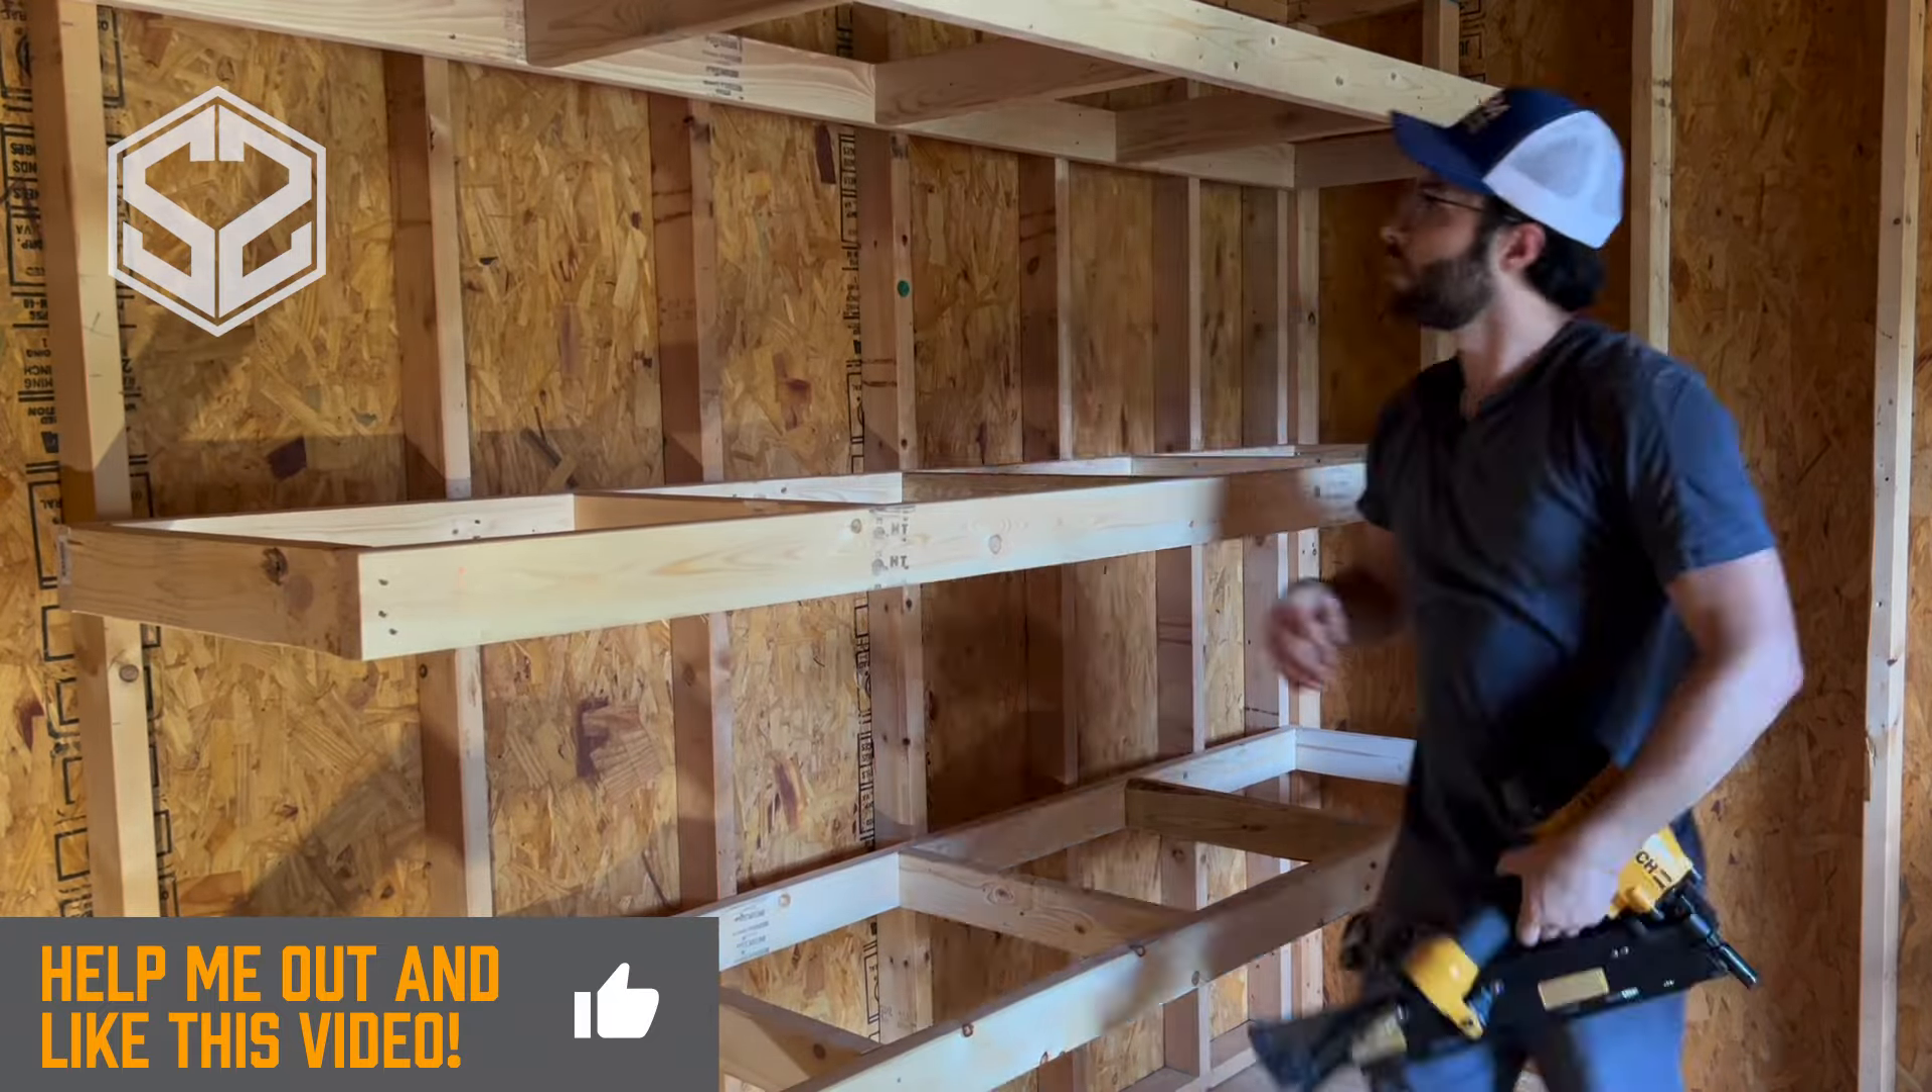All the frames are mounted to the wall.